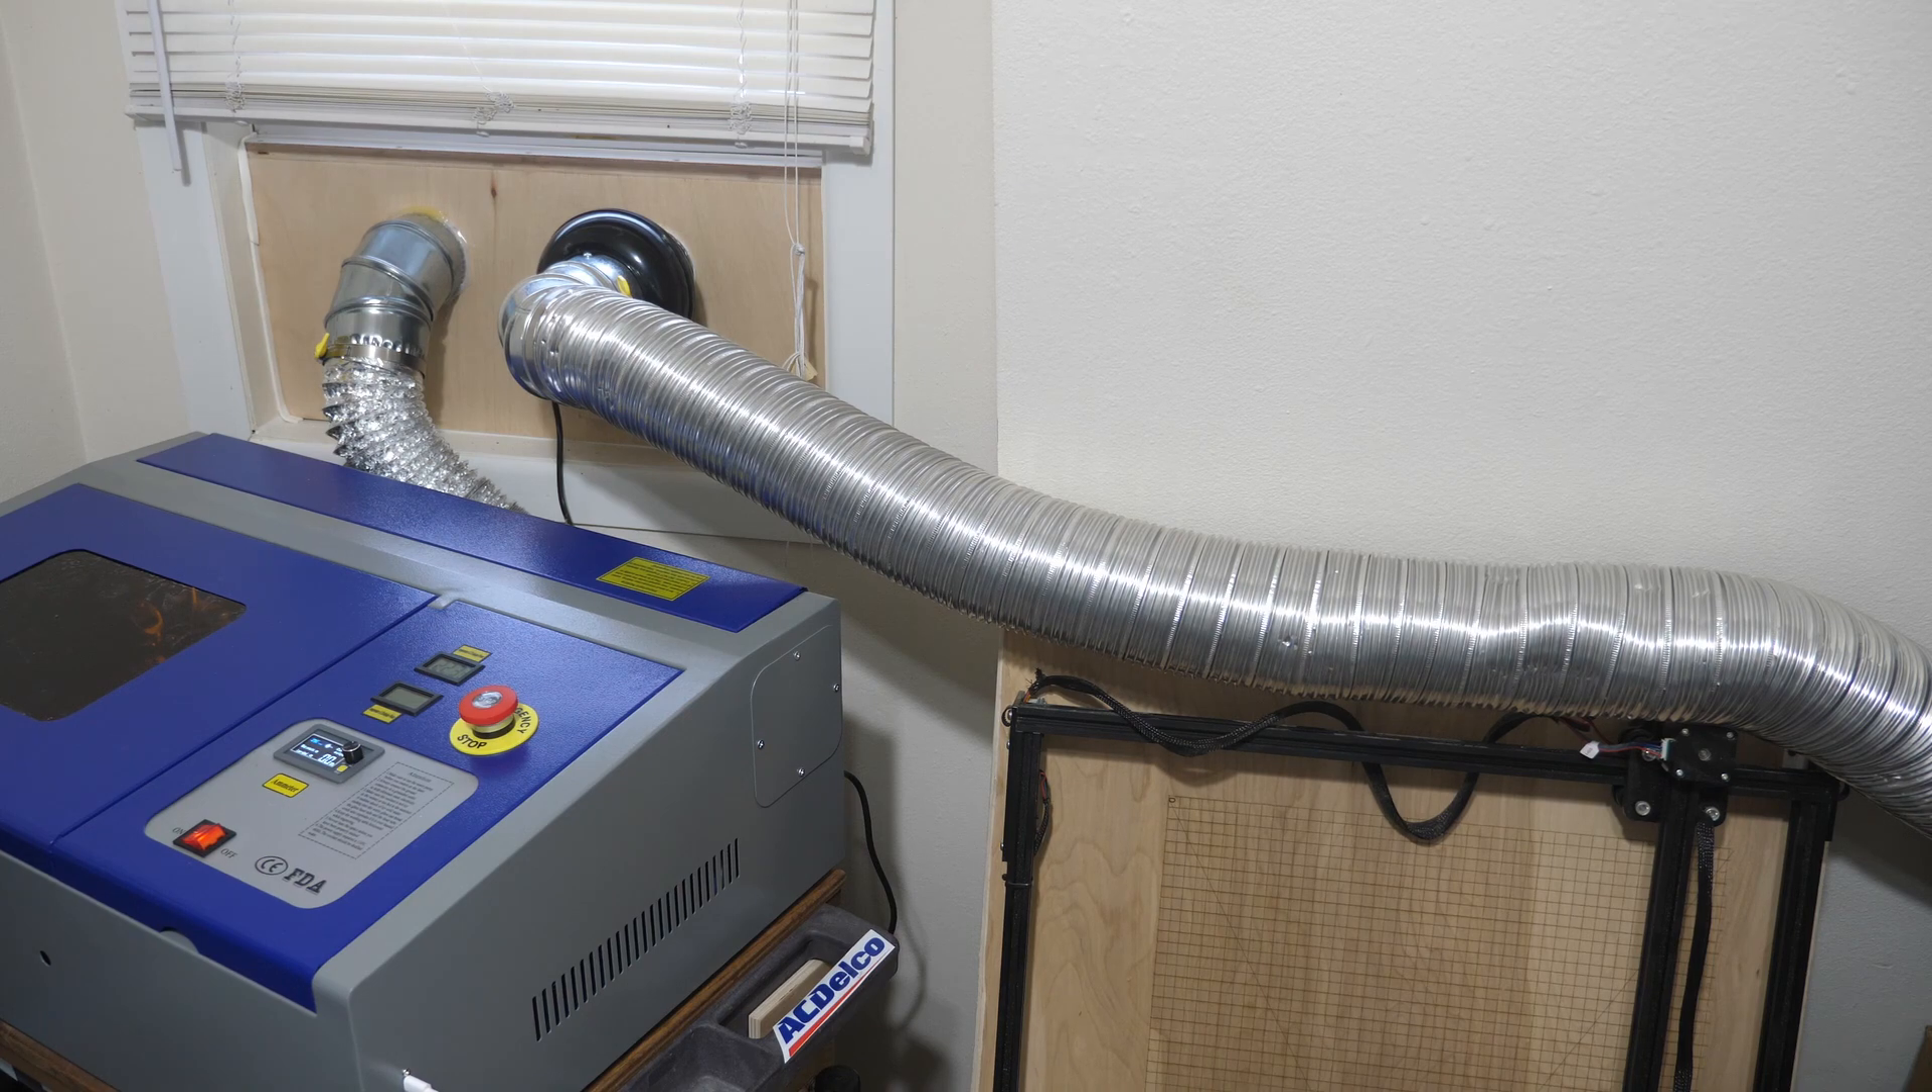I do have my vent all into the window there and I've got it all sealed in.